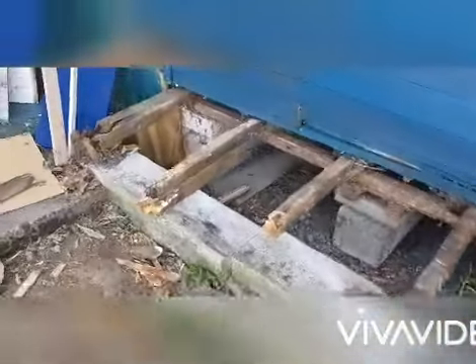That's the first half of the walkway ripped up.